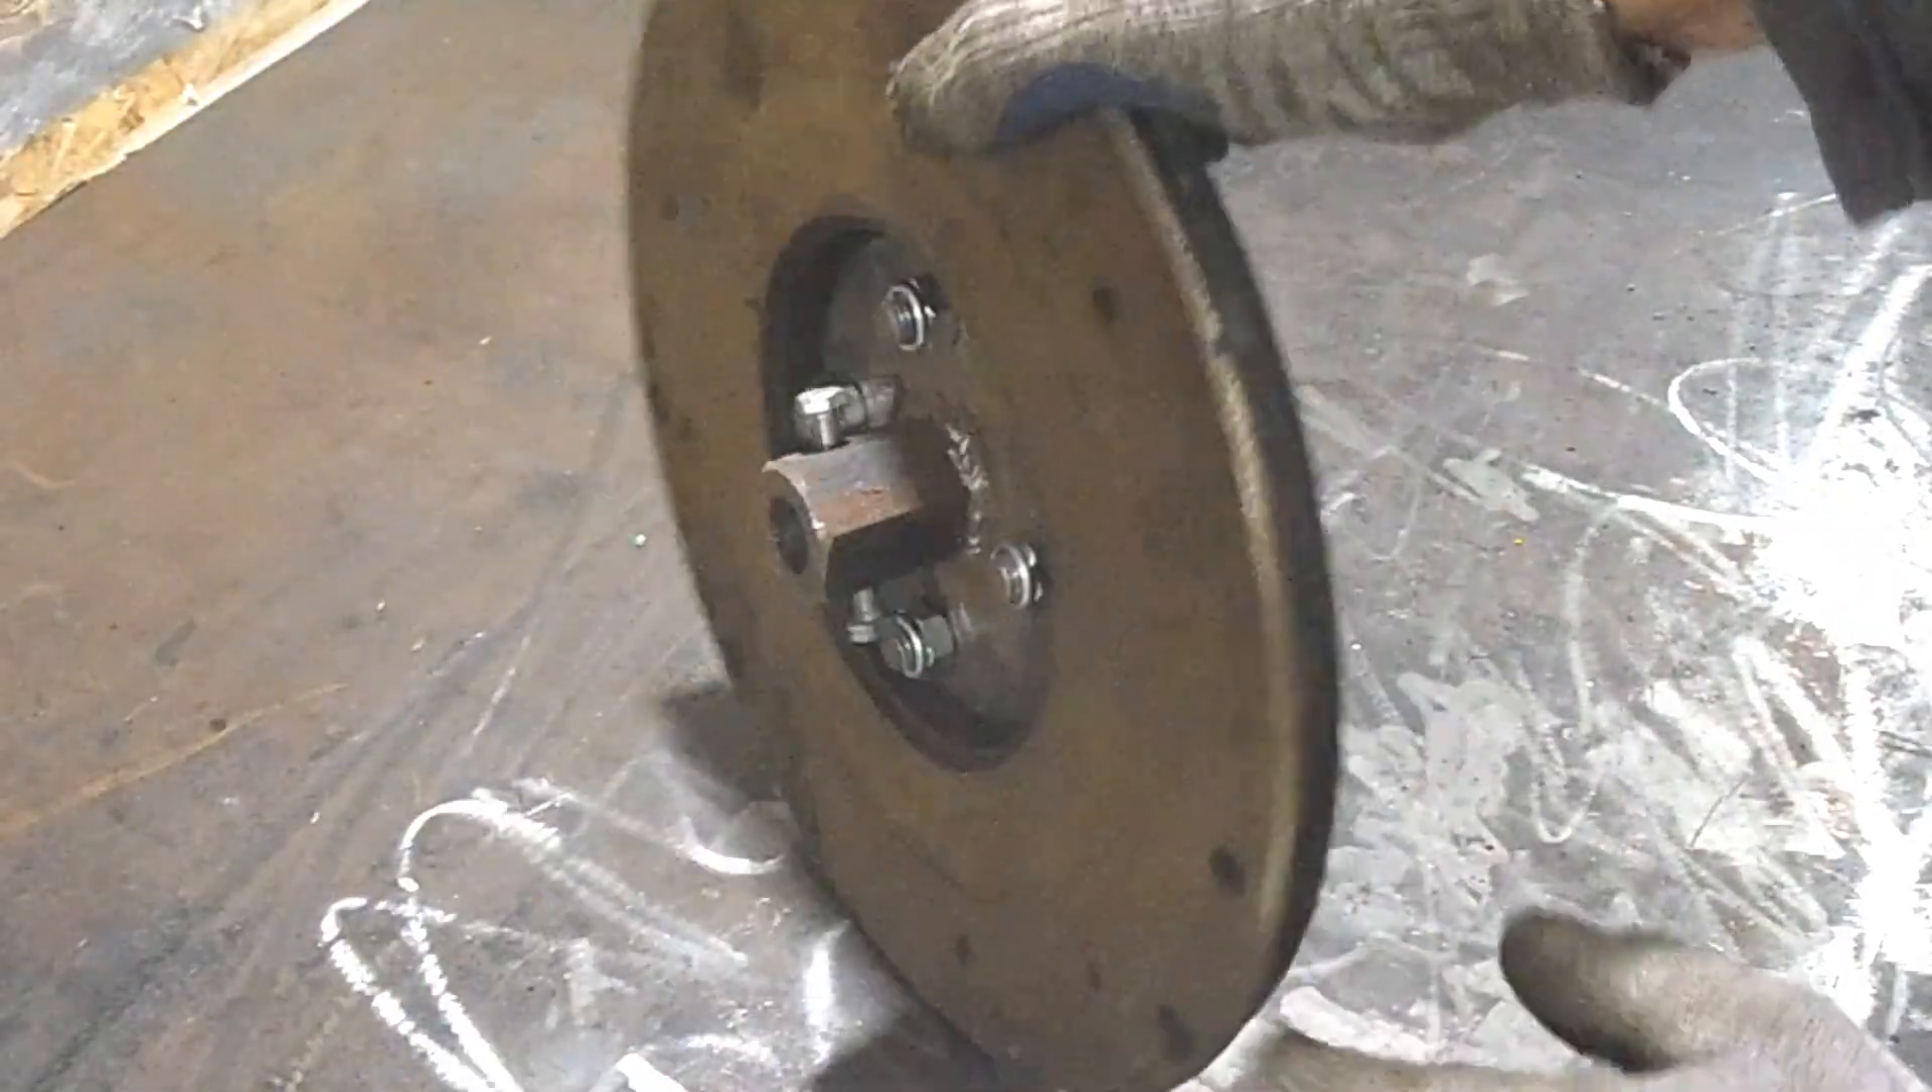I secured this adapter inside the flywheel with four bolts.